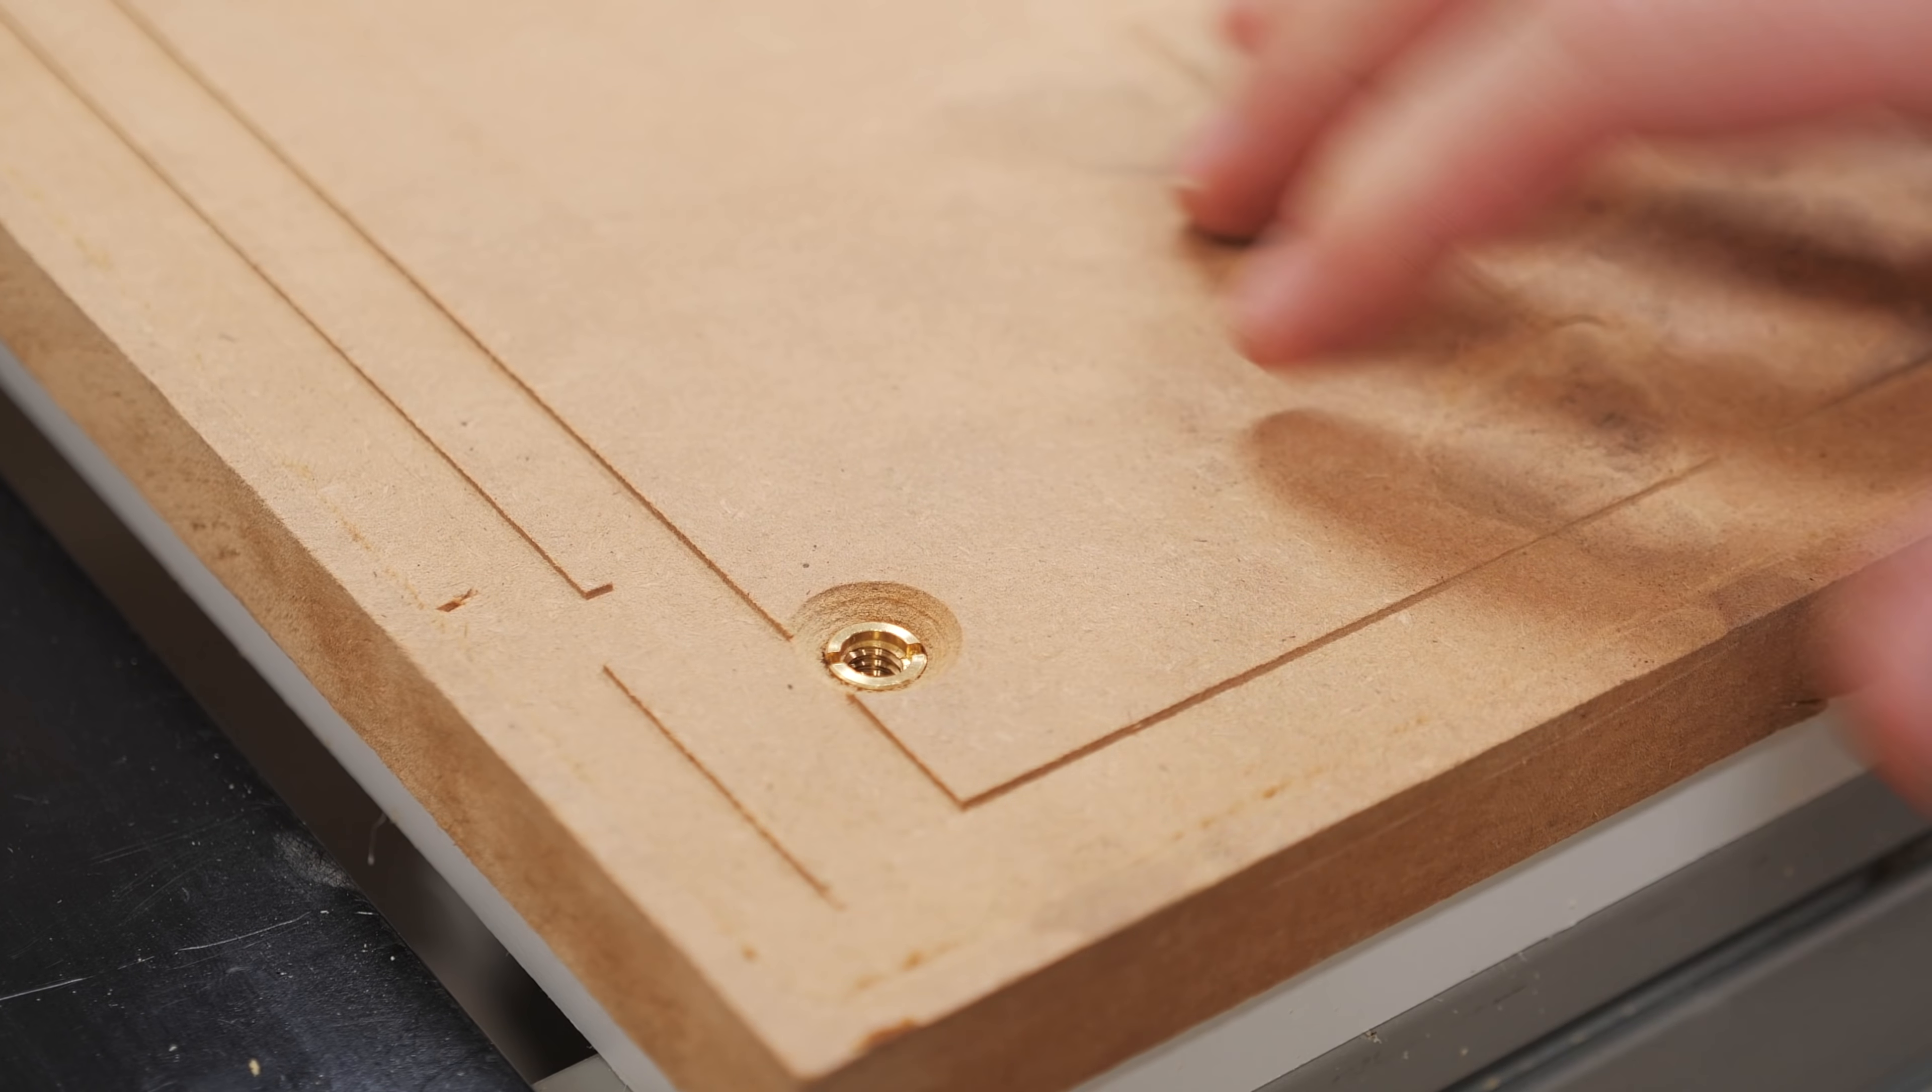Once the program finished, I could reinstall the threaded inserts, and you can see how the chamfer allows the insert to be driven much deeper into the spoilboard, which gives me plenty of room for surfacing.